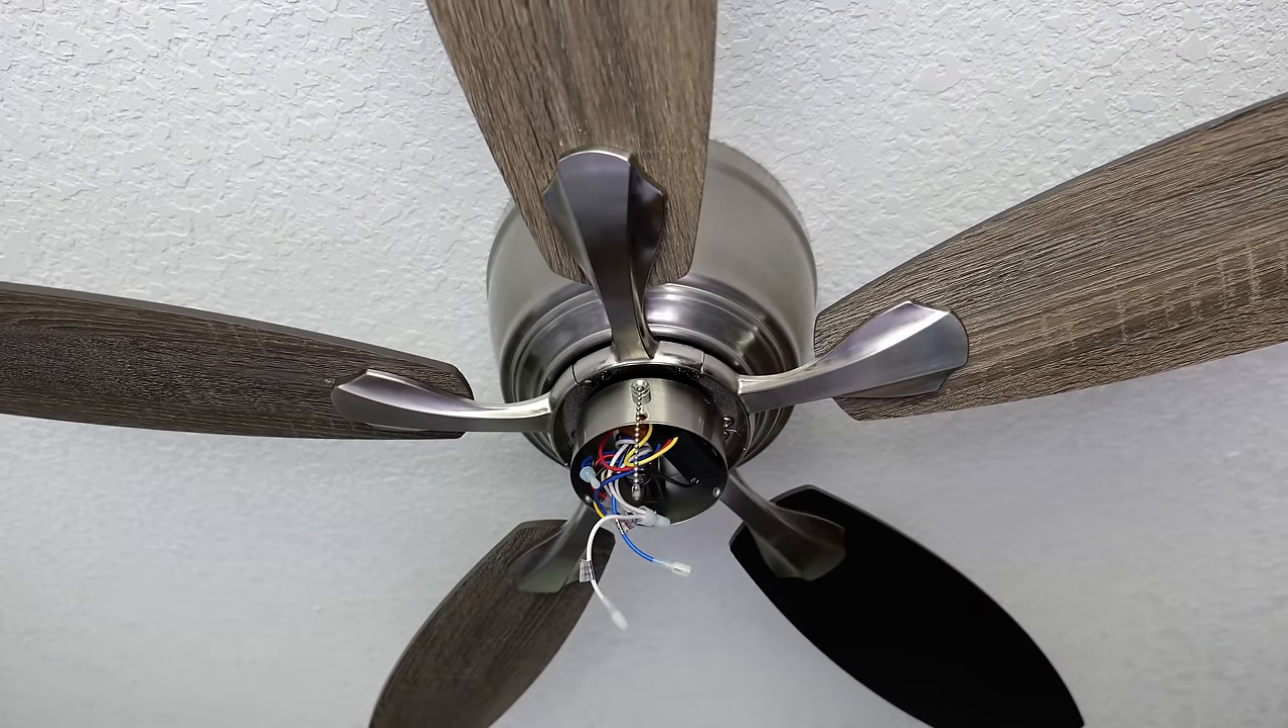All the fan blades are attached and that one is backwards.